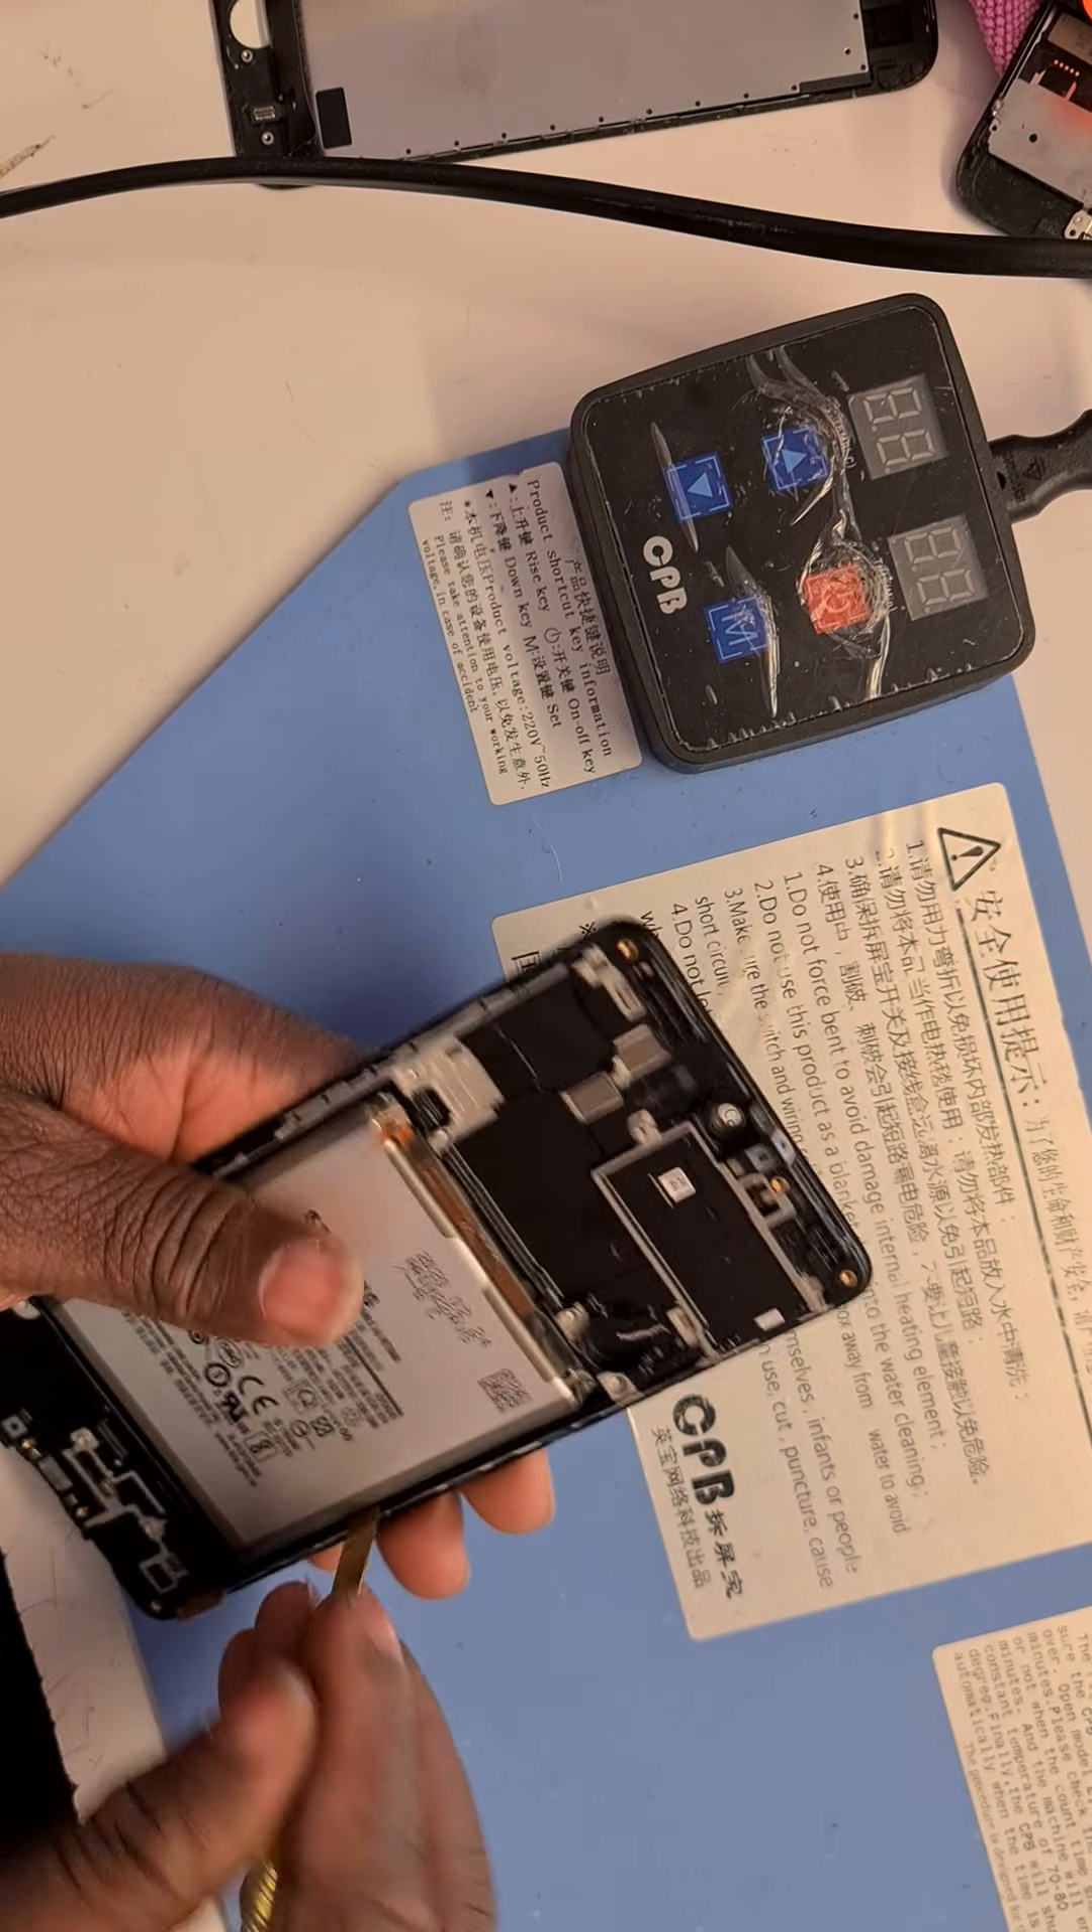Now I am left with only the battery to remove.